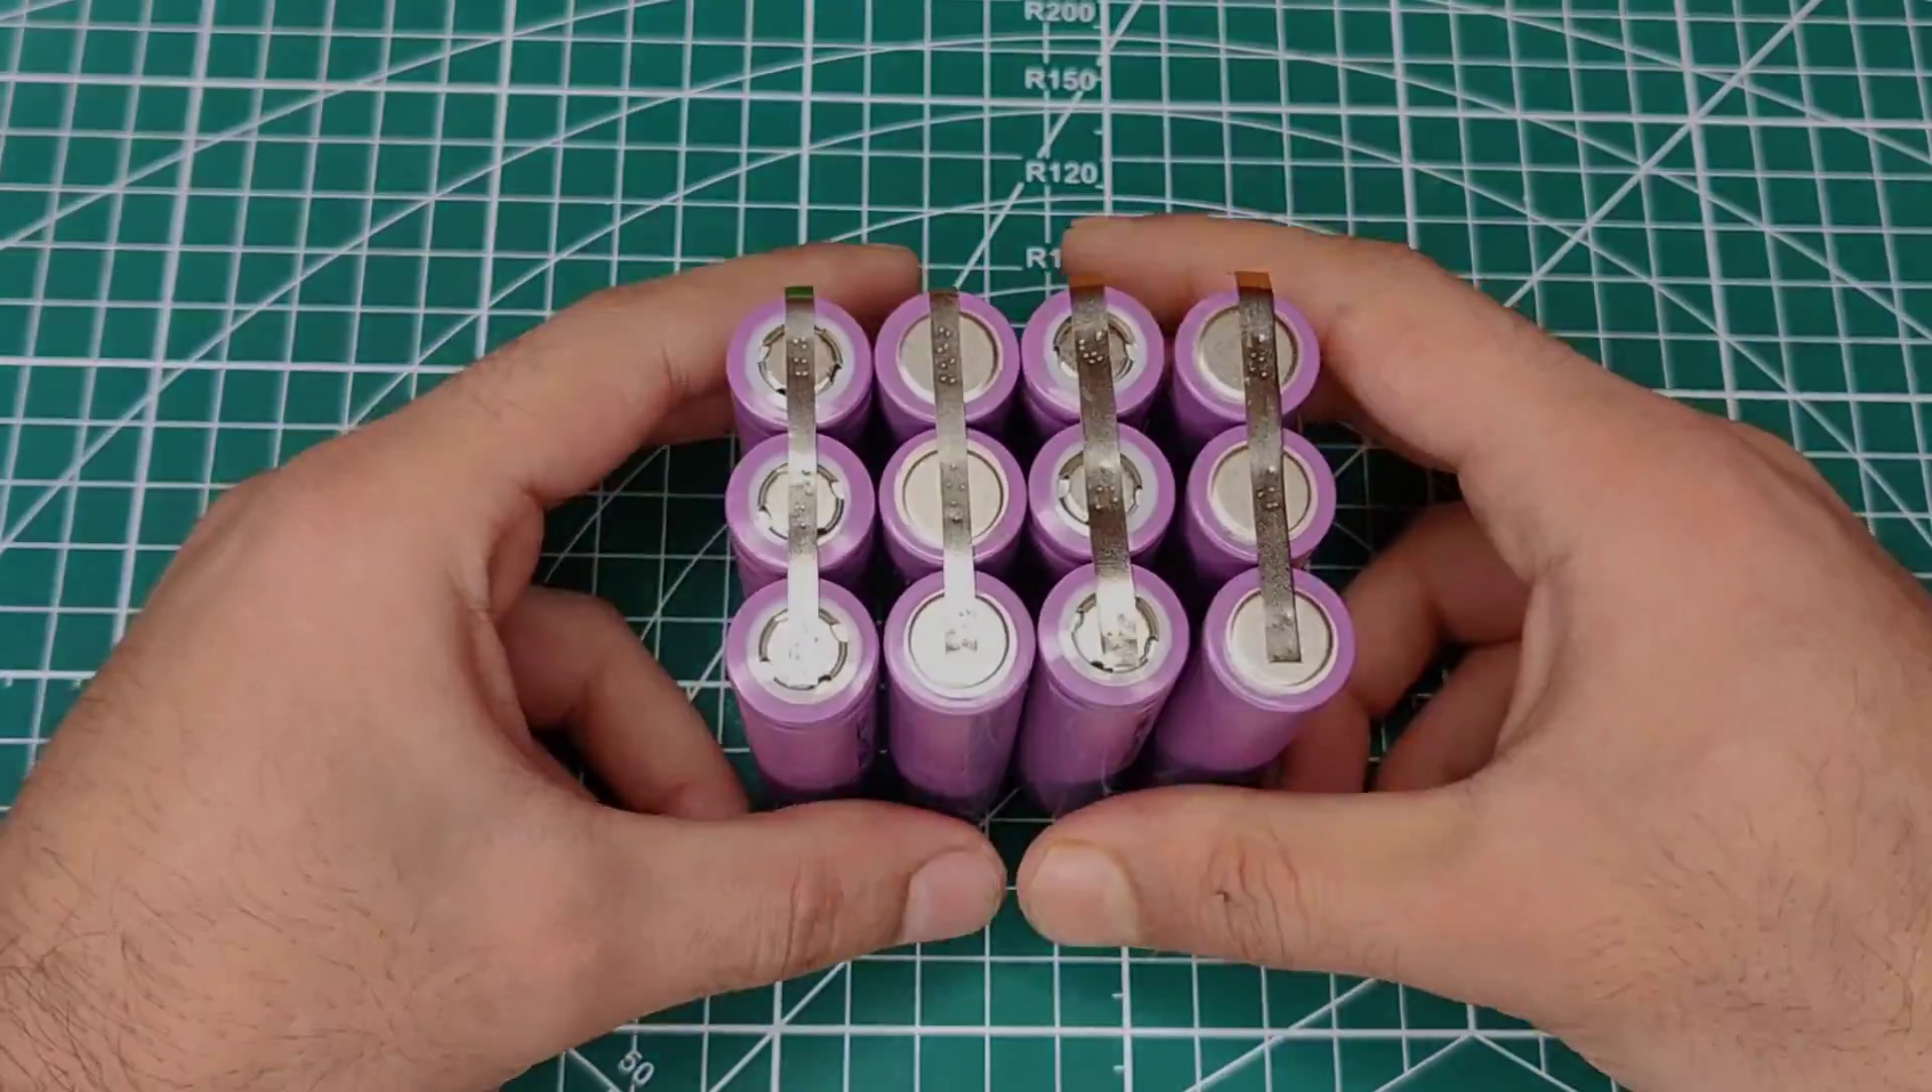So now i already made four parallels of 3 .7 volt battery packs and to multiply its voltage, let's connect them in series.